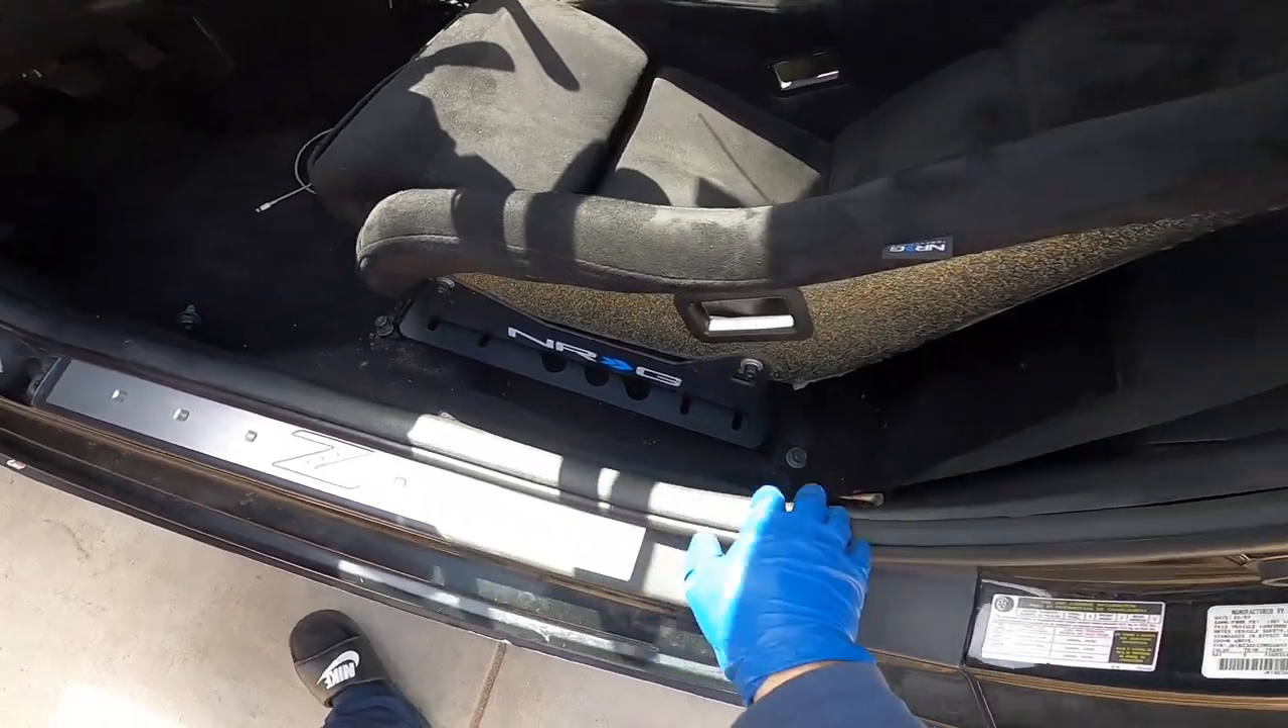All right so i already put in the seat.